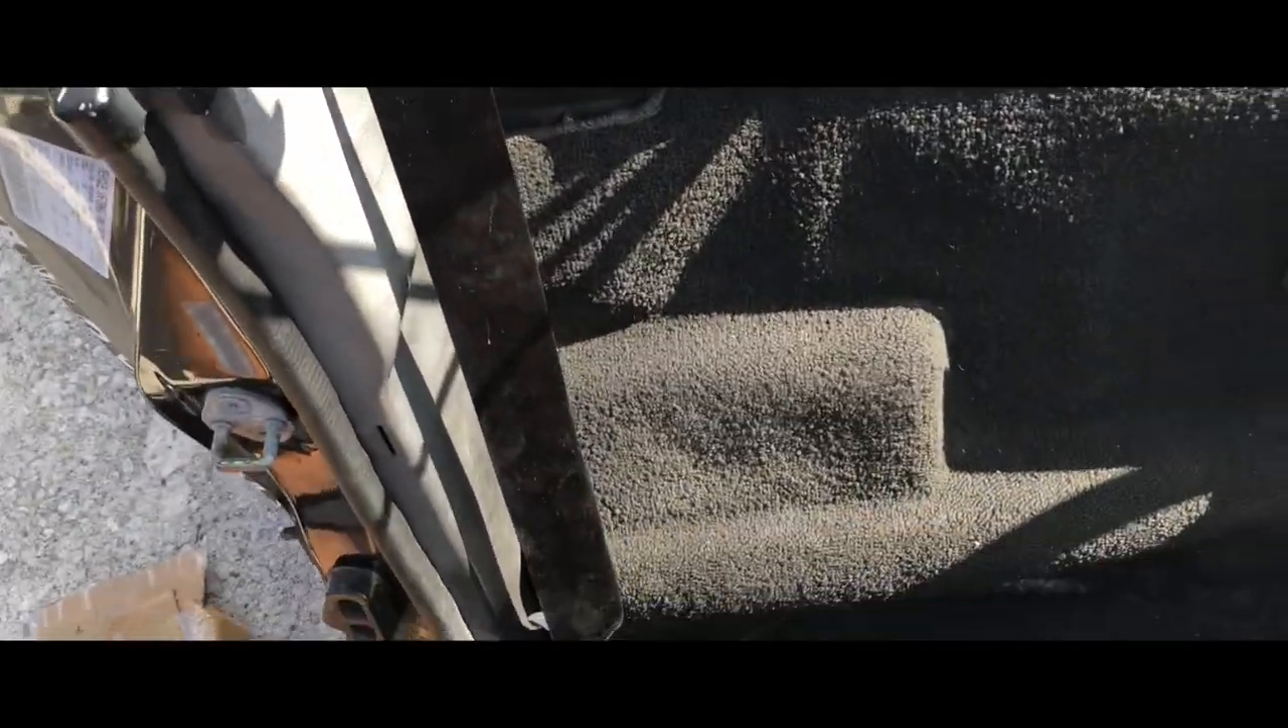All the carpet's back in the seat's not in.